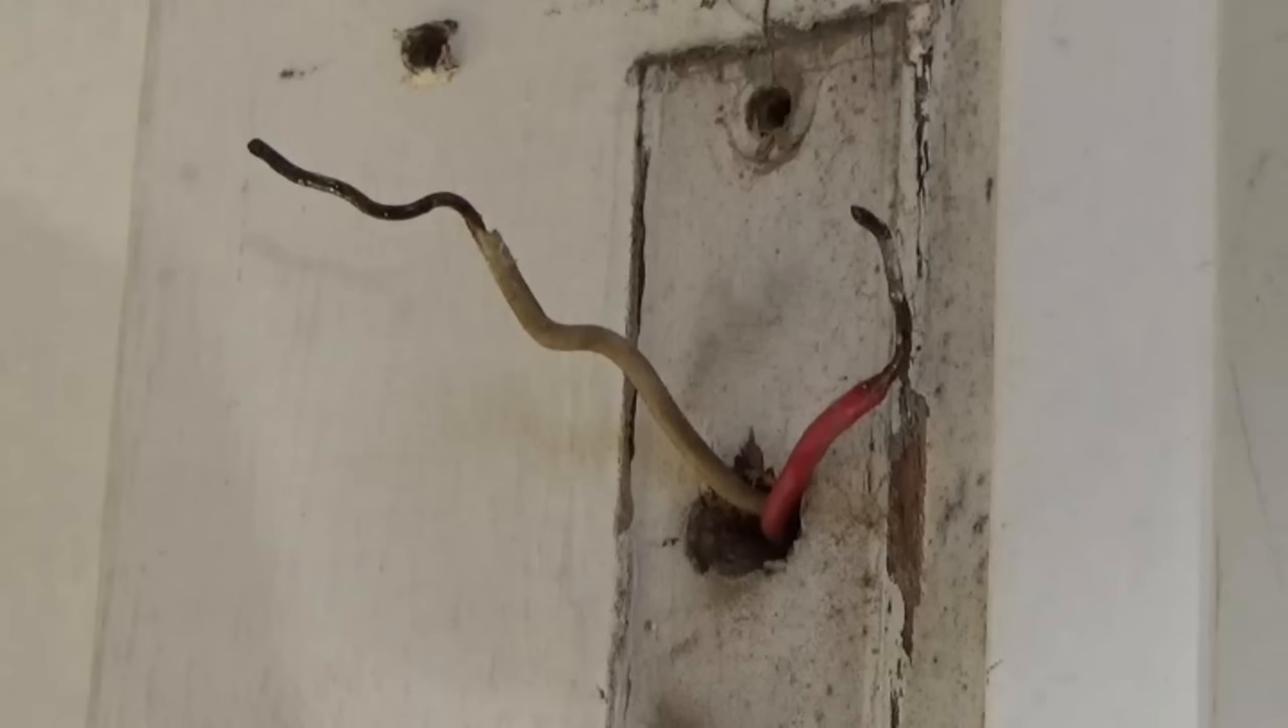I already took off the old doorbell button.